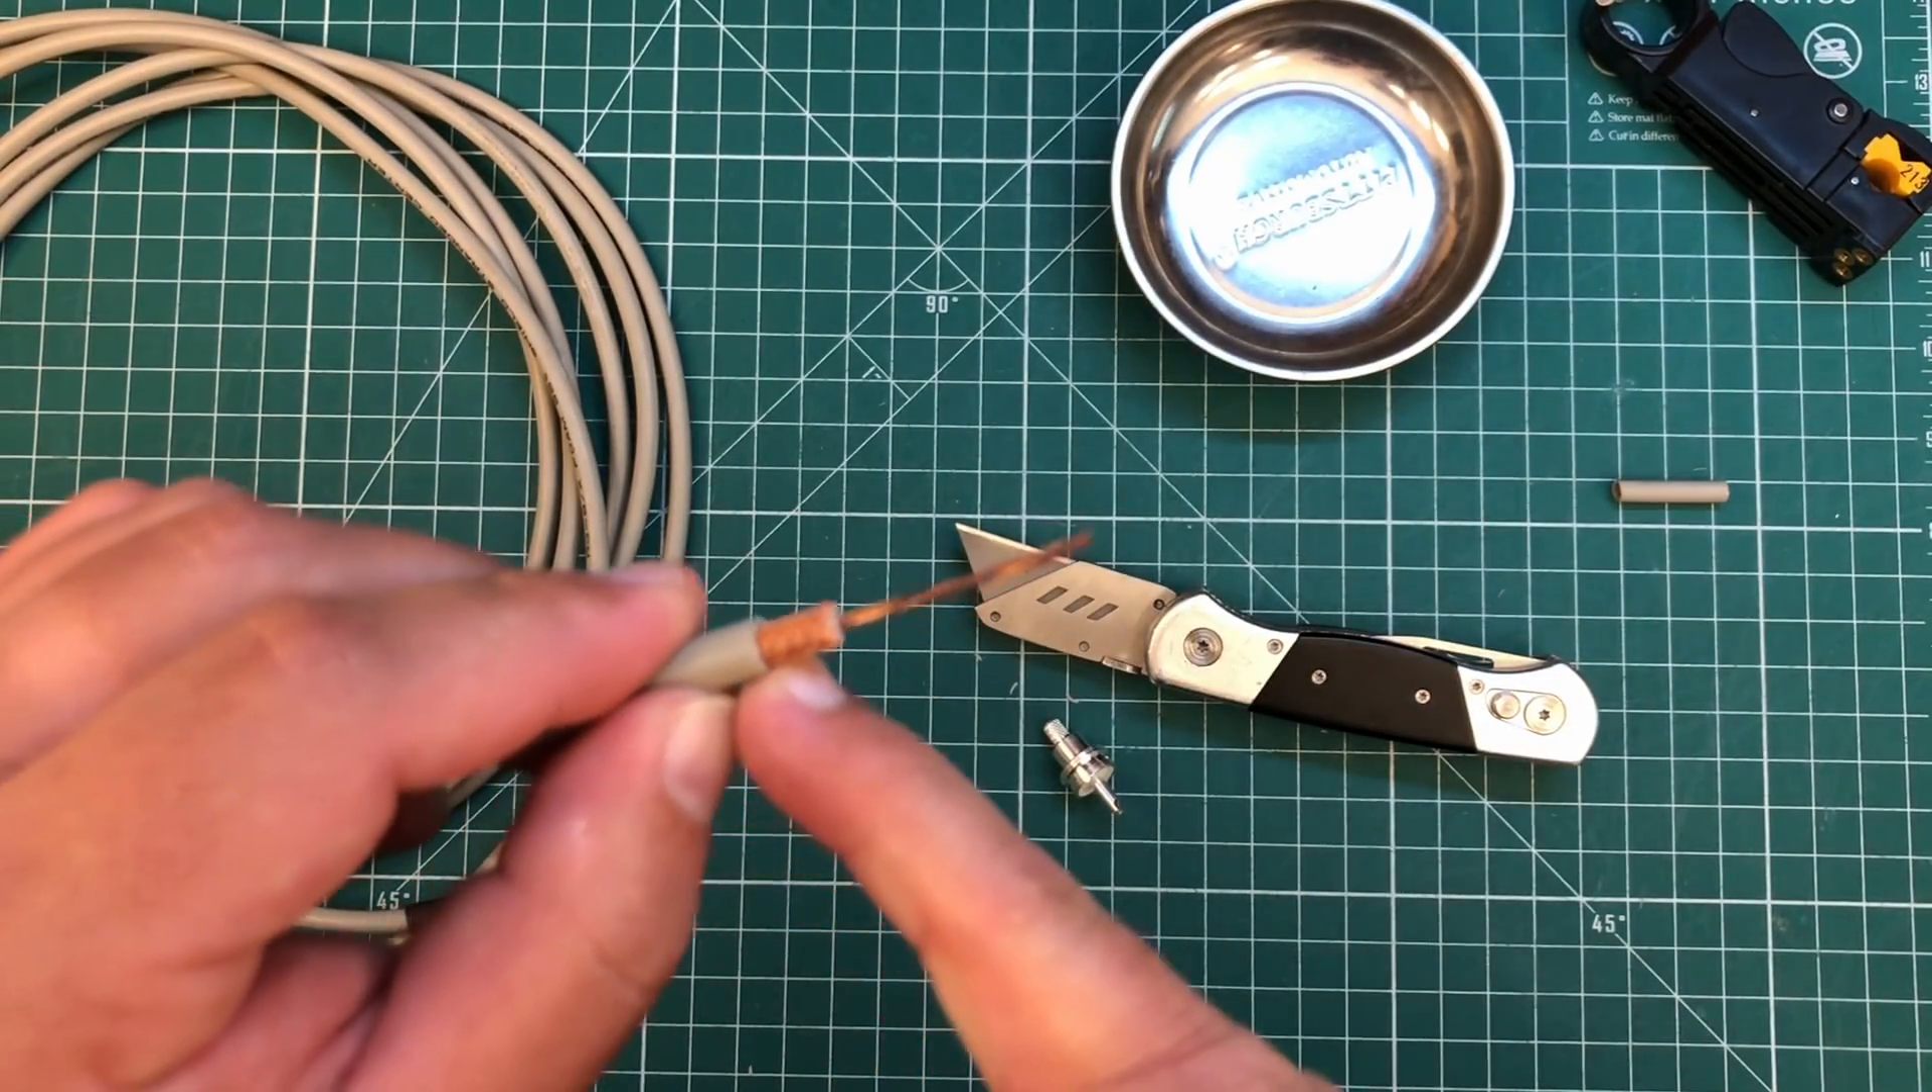So now we've separated the jacket without damaging the shield.